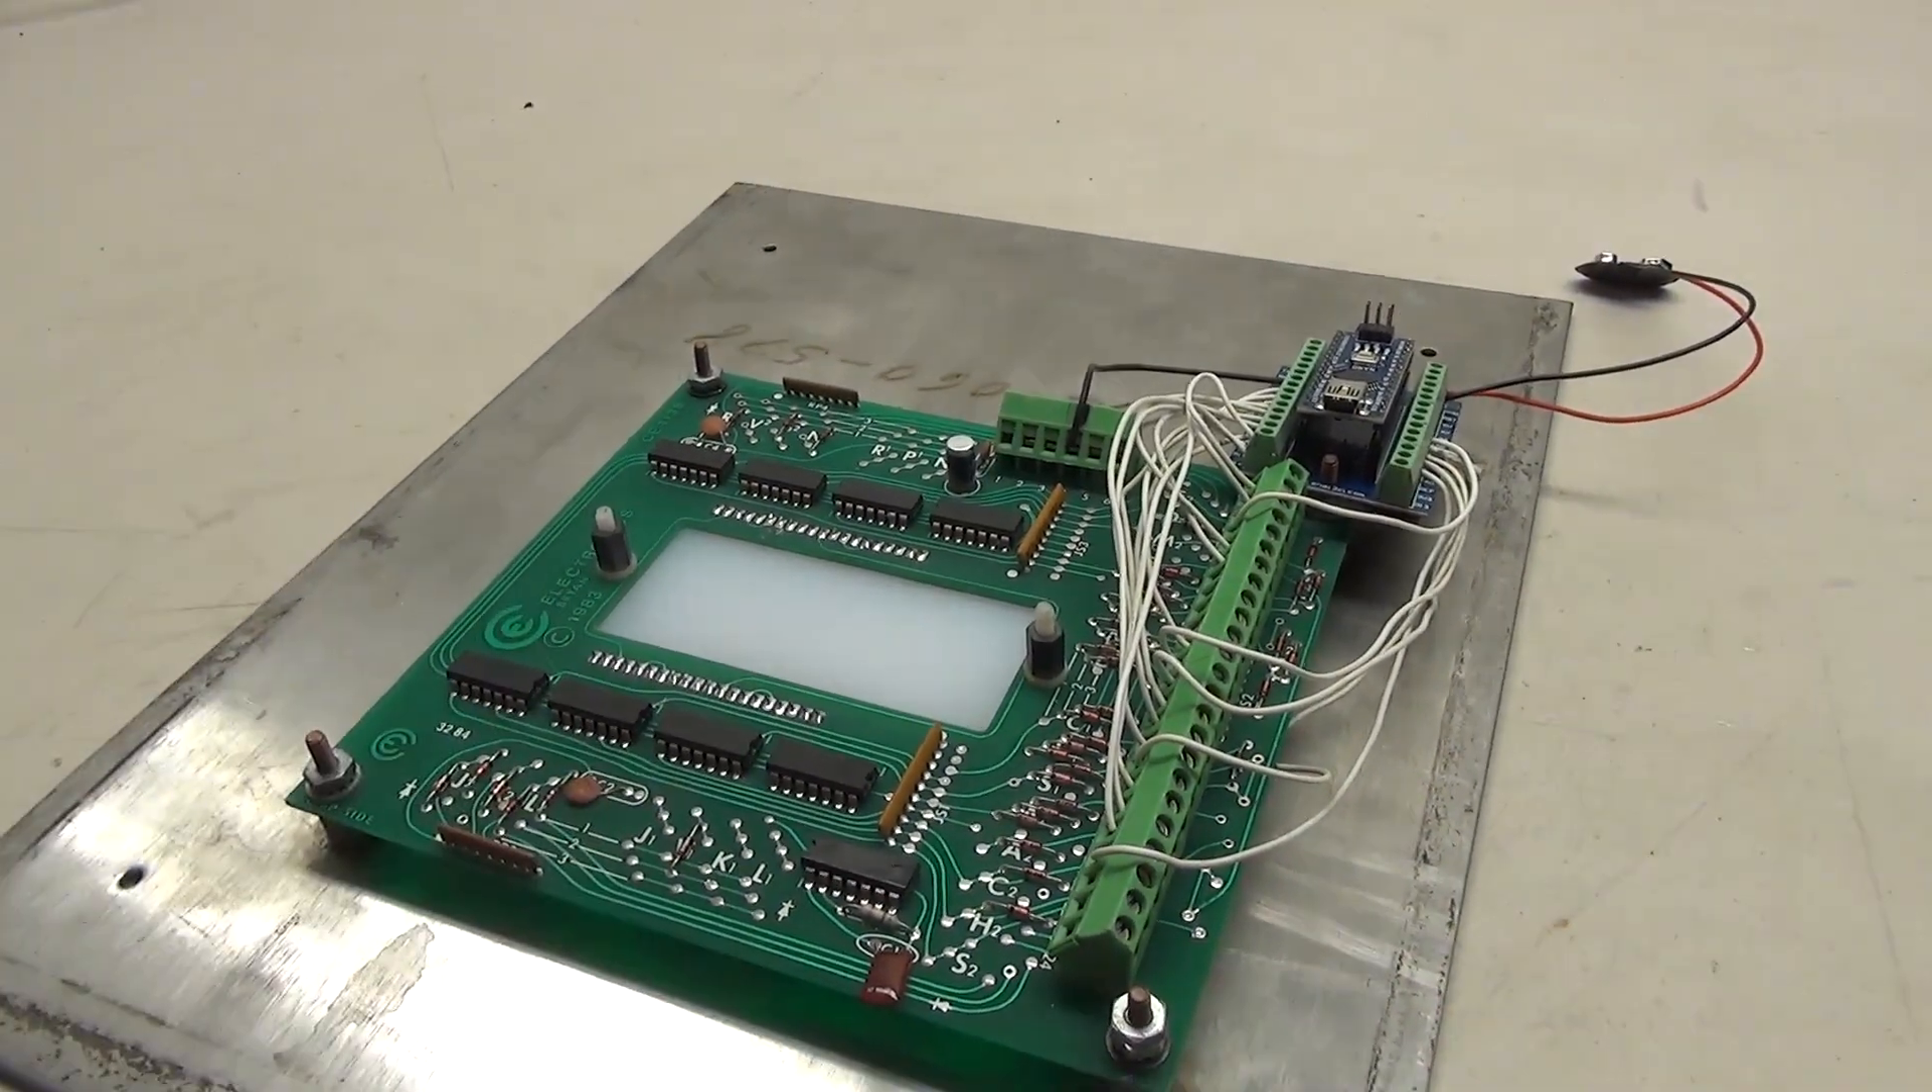So the wiring of the panel is complete we have all these big clusters of wires that go to our Arduino.